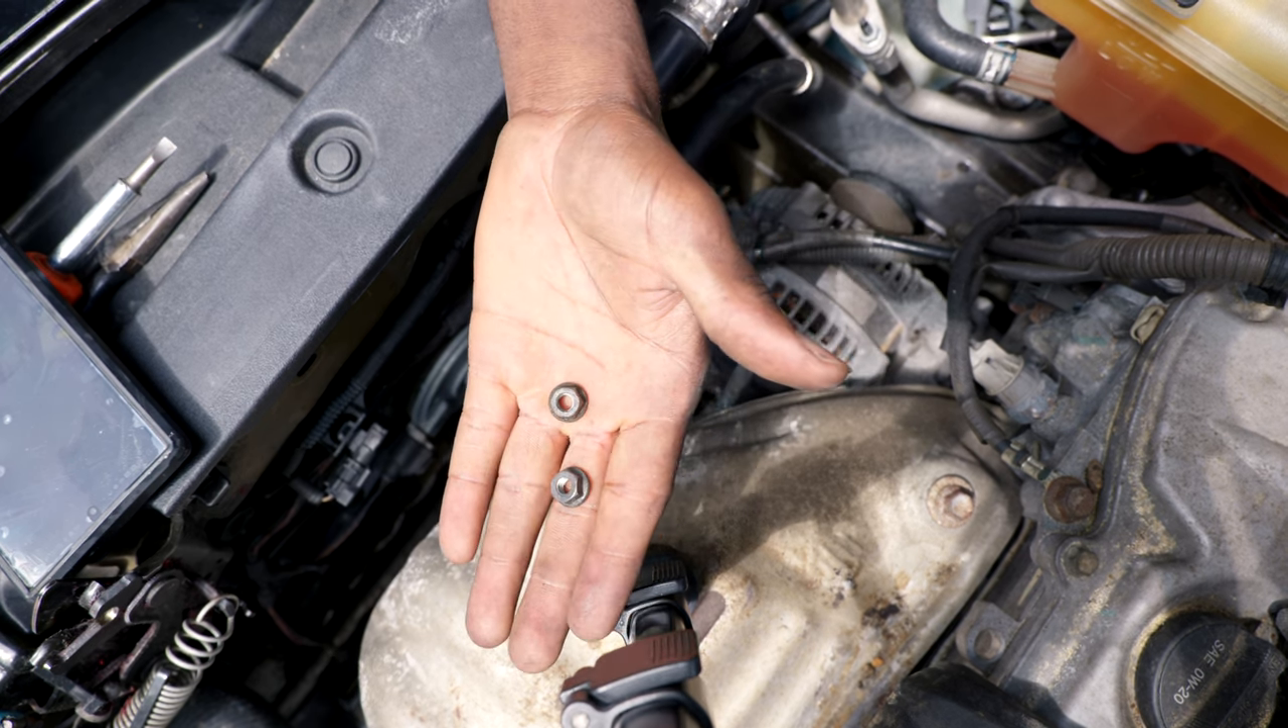All right, after struggling for a little bit I was able to remove the two nuts.